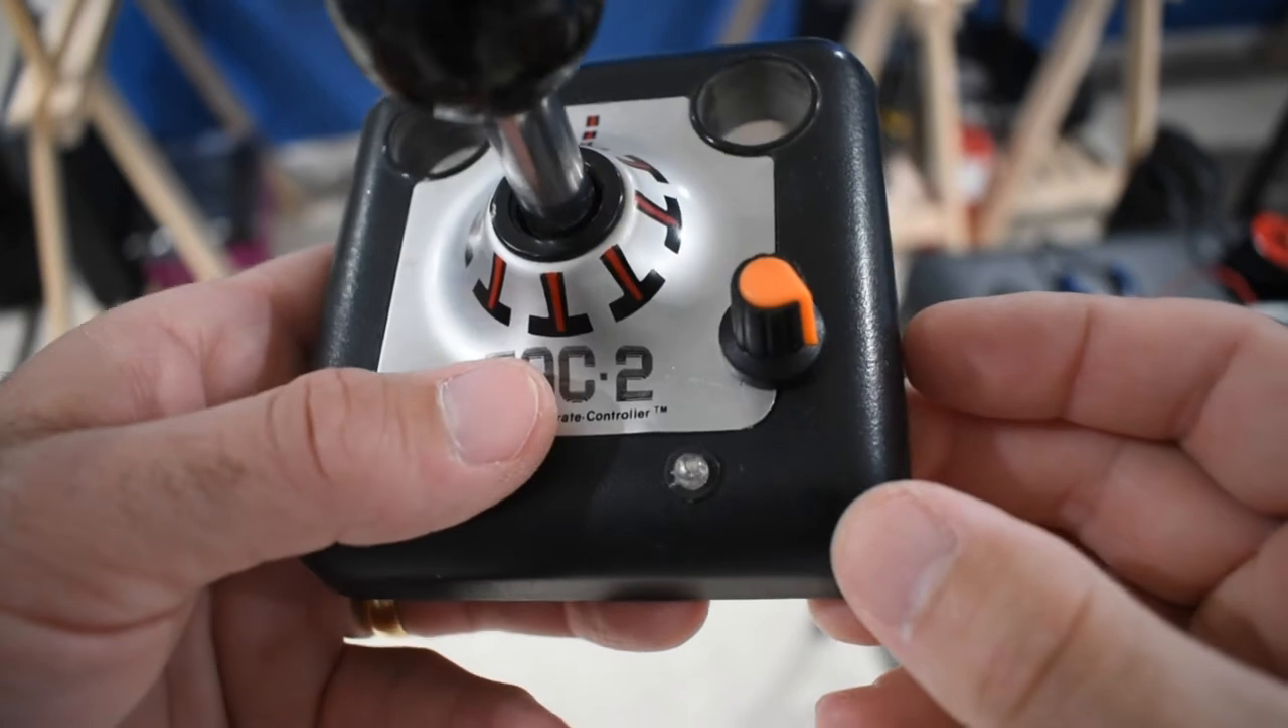Okay, we've got the LED mounted. I just stuck it in there just so we can get an idea of how it looks.